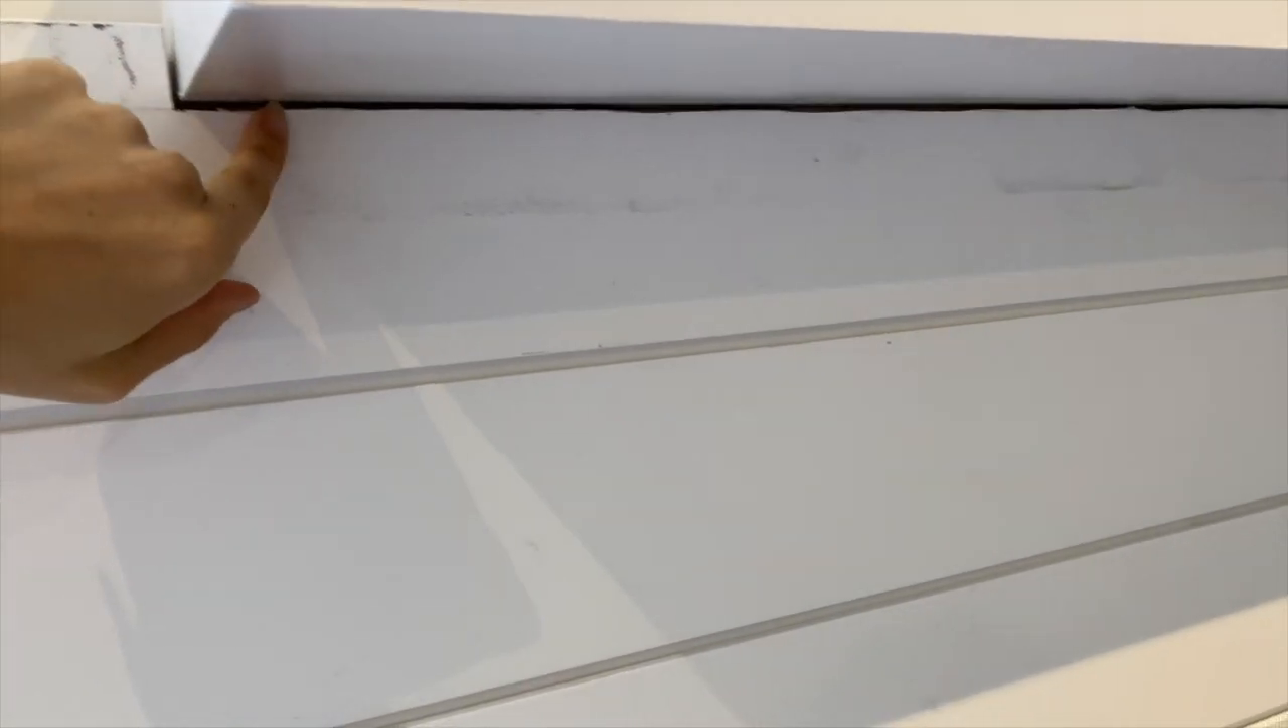Cutting that with the hacksaw actually worked okay. You can see there's a little bit of a gap.